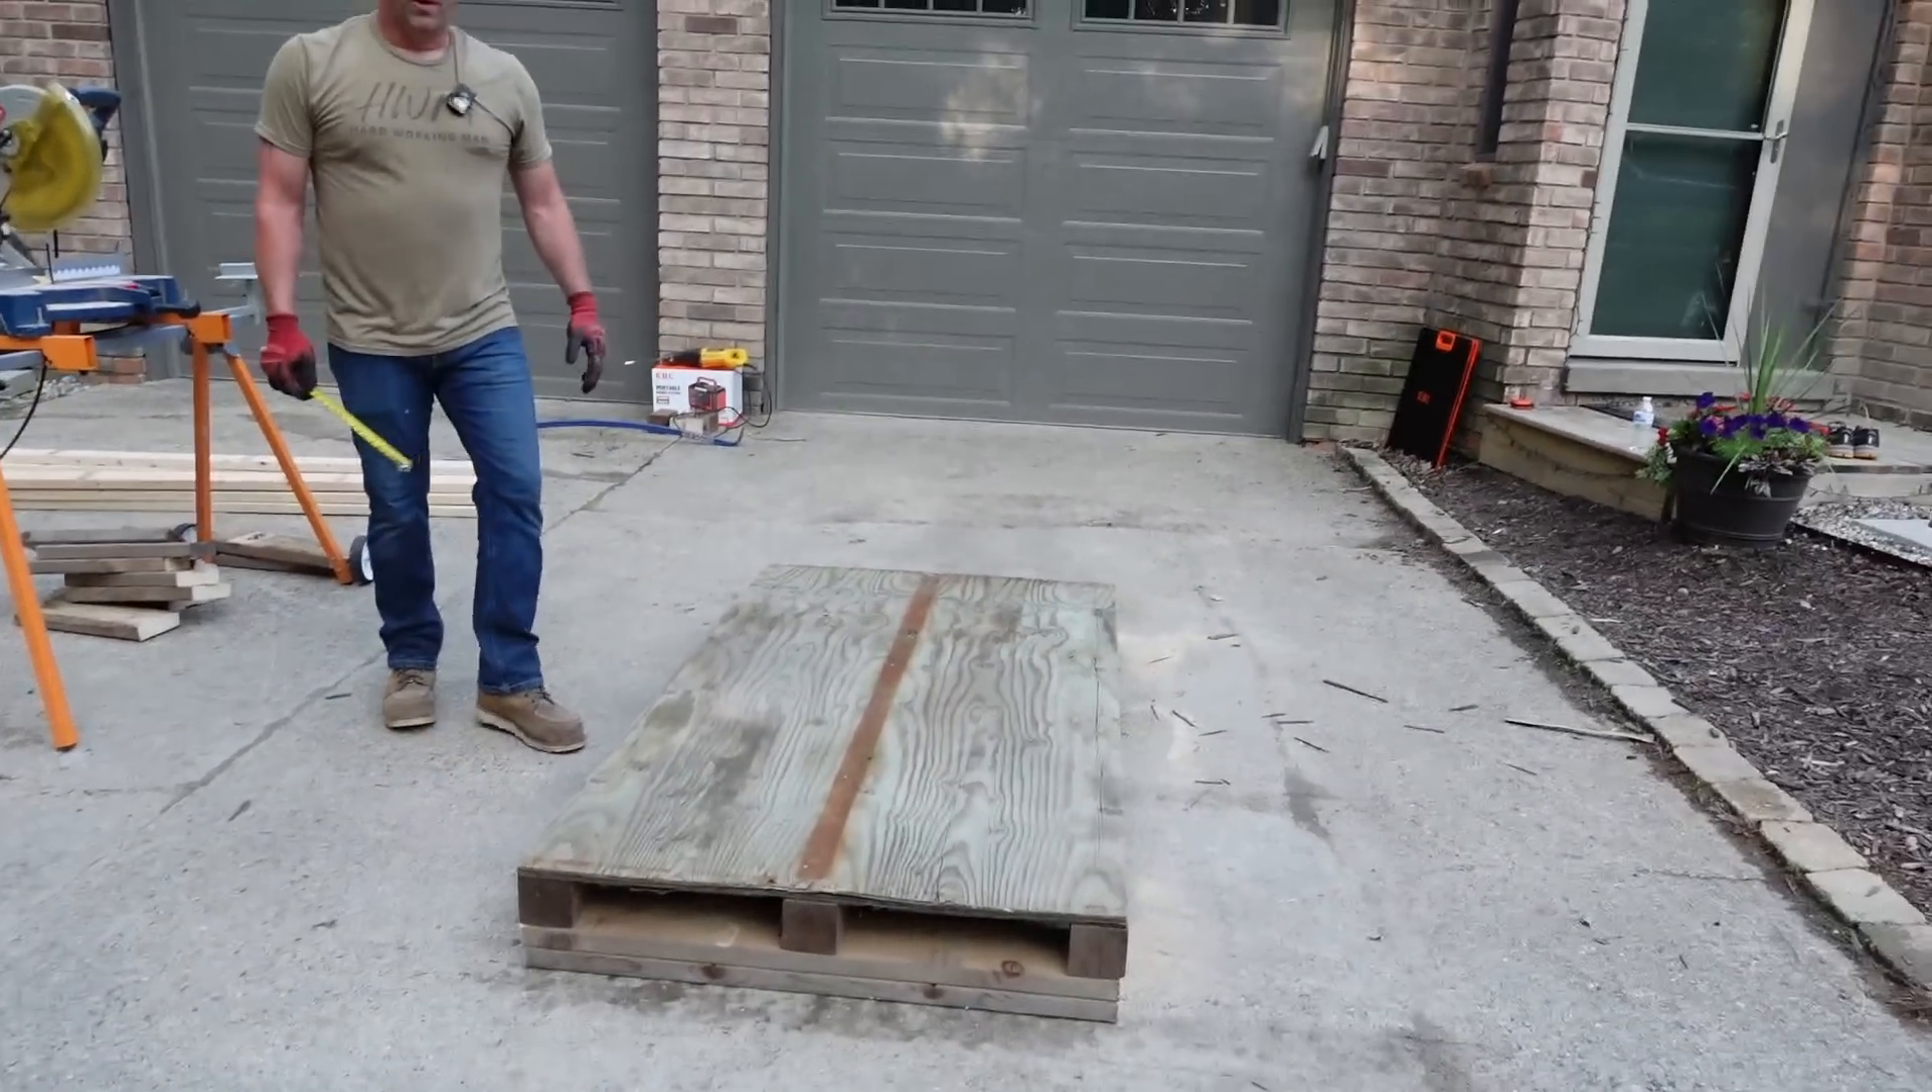Now we've got the base built.